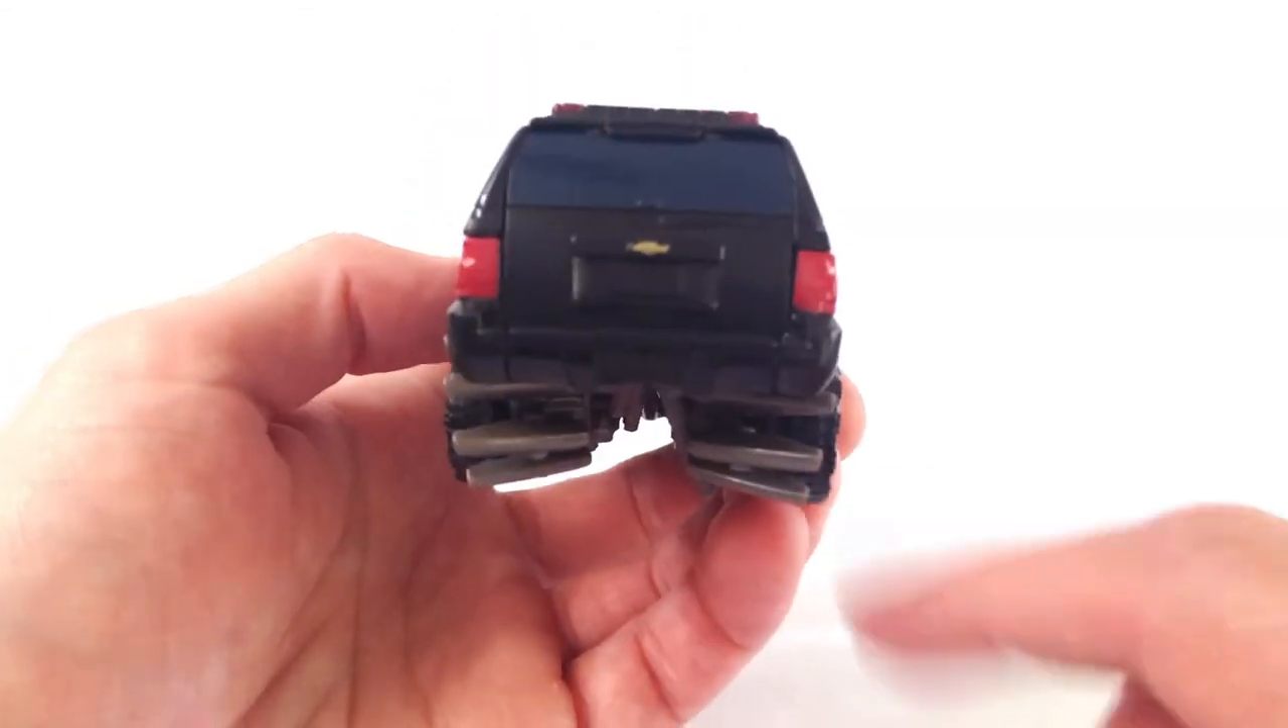These feet sections do stick out.